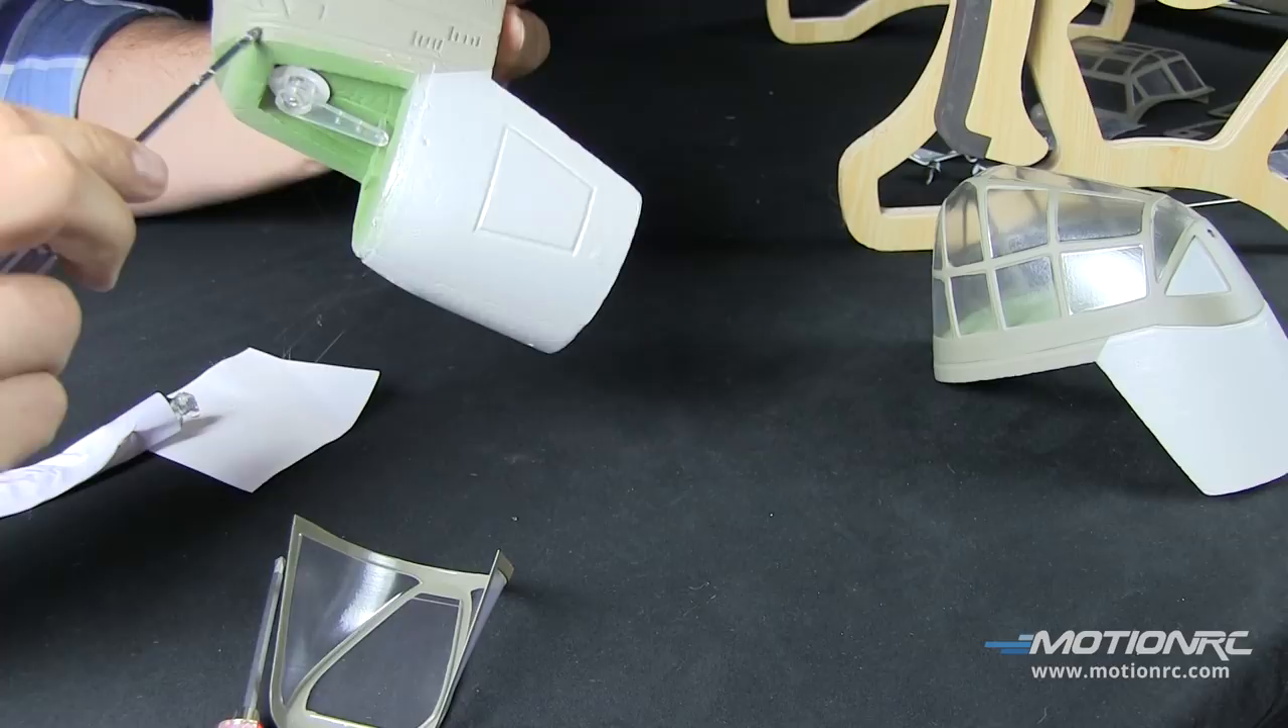Now you have just left to glue on the bottom window of the J turret.